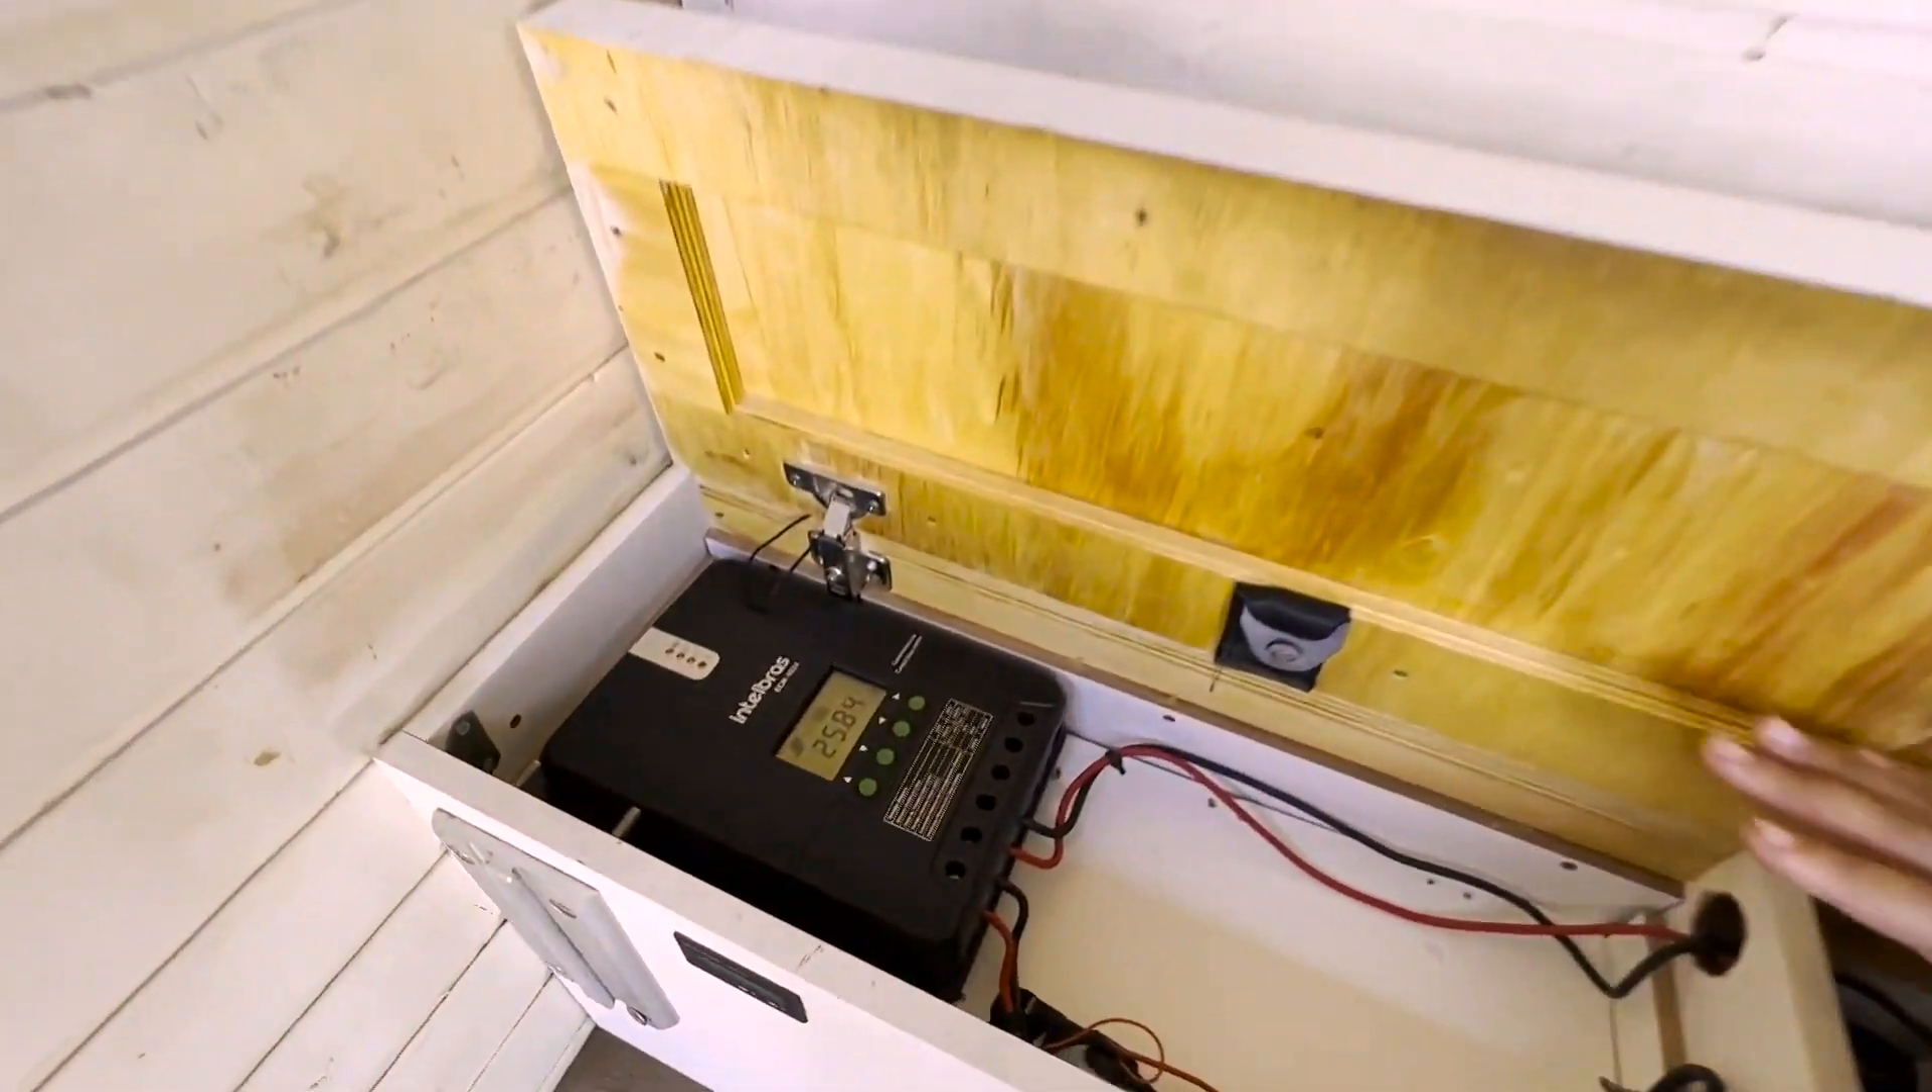Entrando aqui no motorhome, embaixo do nosso sofá fica a nossa central elétrica, onde a gente já instalou o nosso controlador de carga, super simples de instalar.